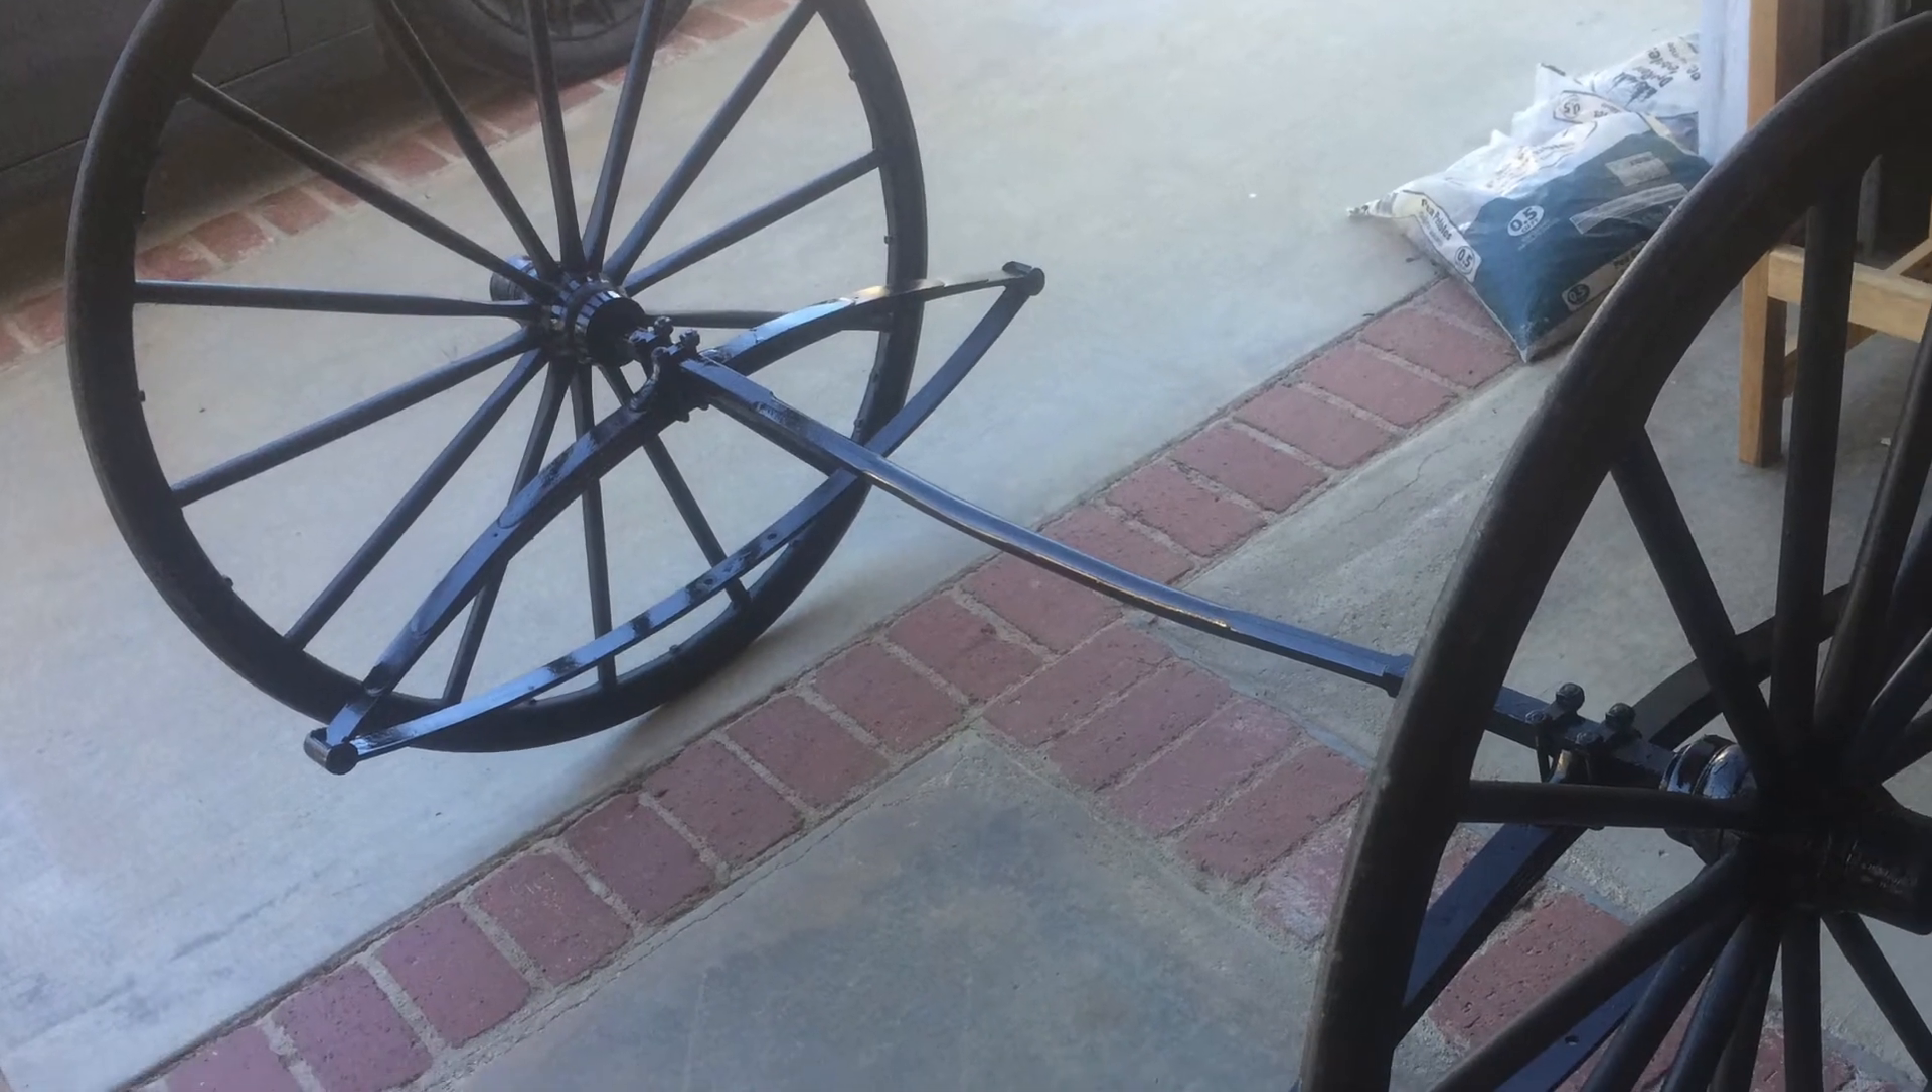And here's the axle assembly once we got it all cleaned up and put back together.